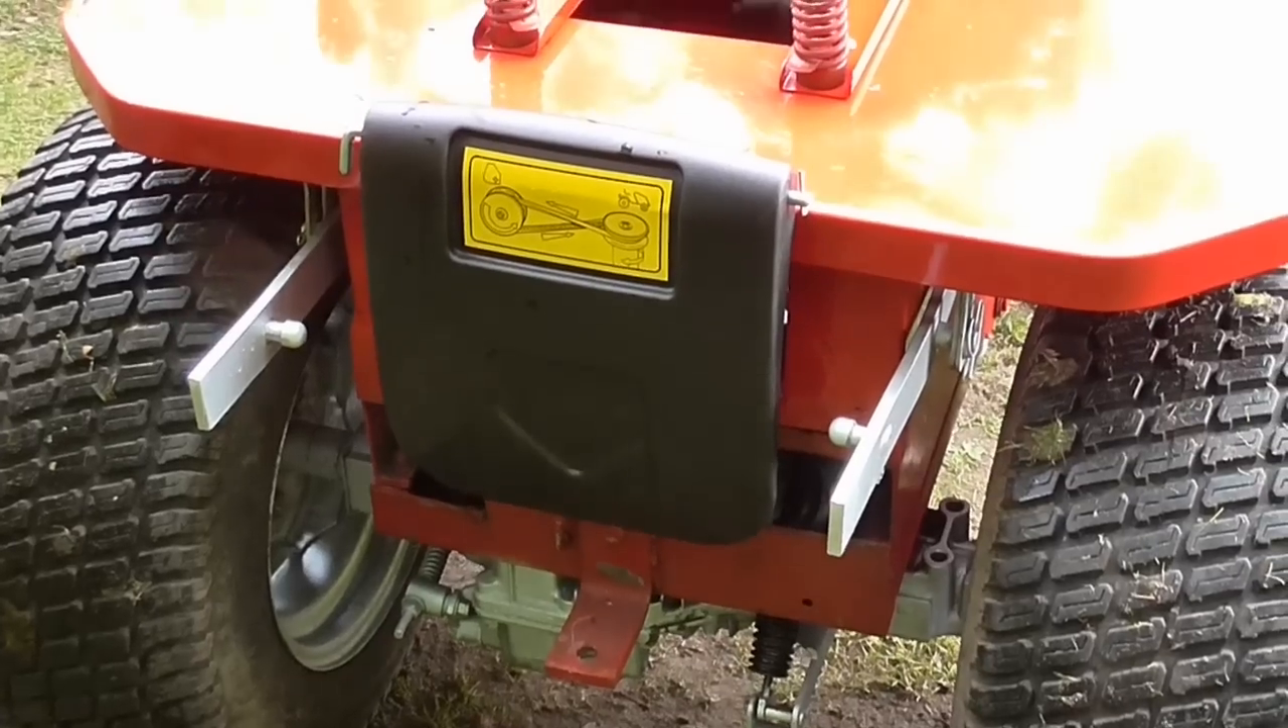Around the back I've put a new PTO flap on and I've put a sticker on there, there are still holes in the back so that will have to be plated at some point in the near future.